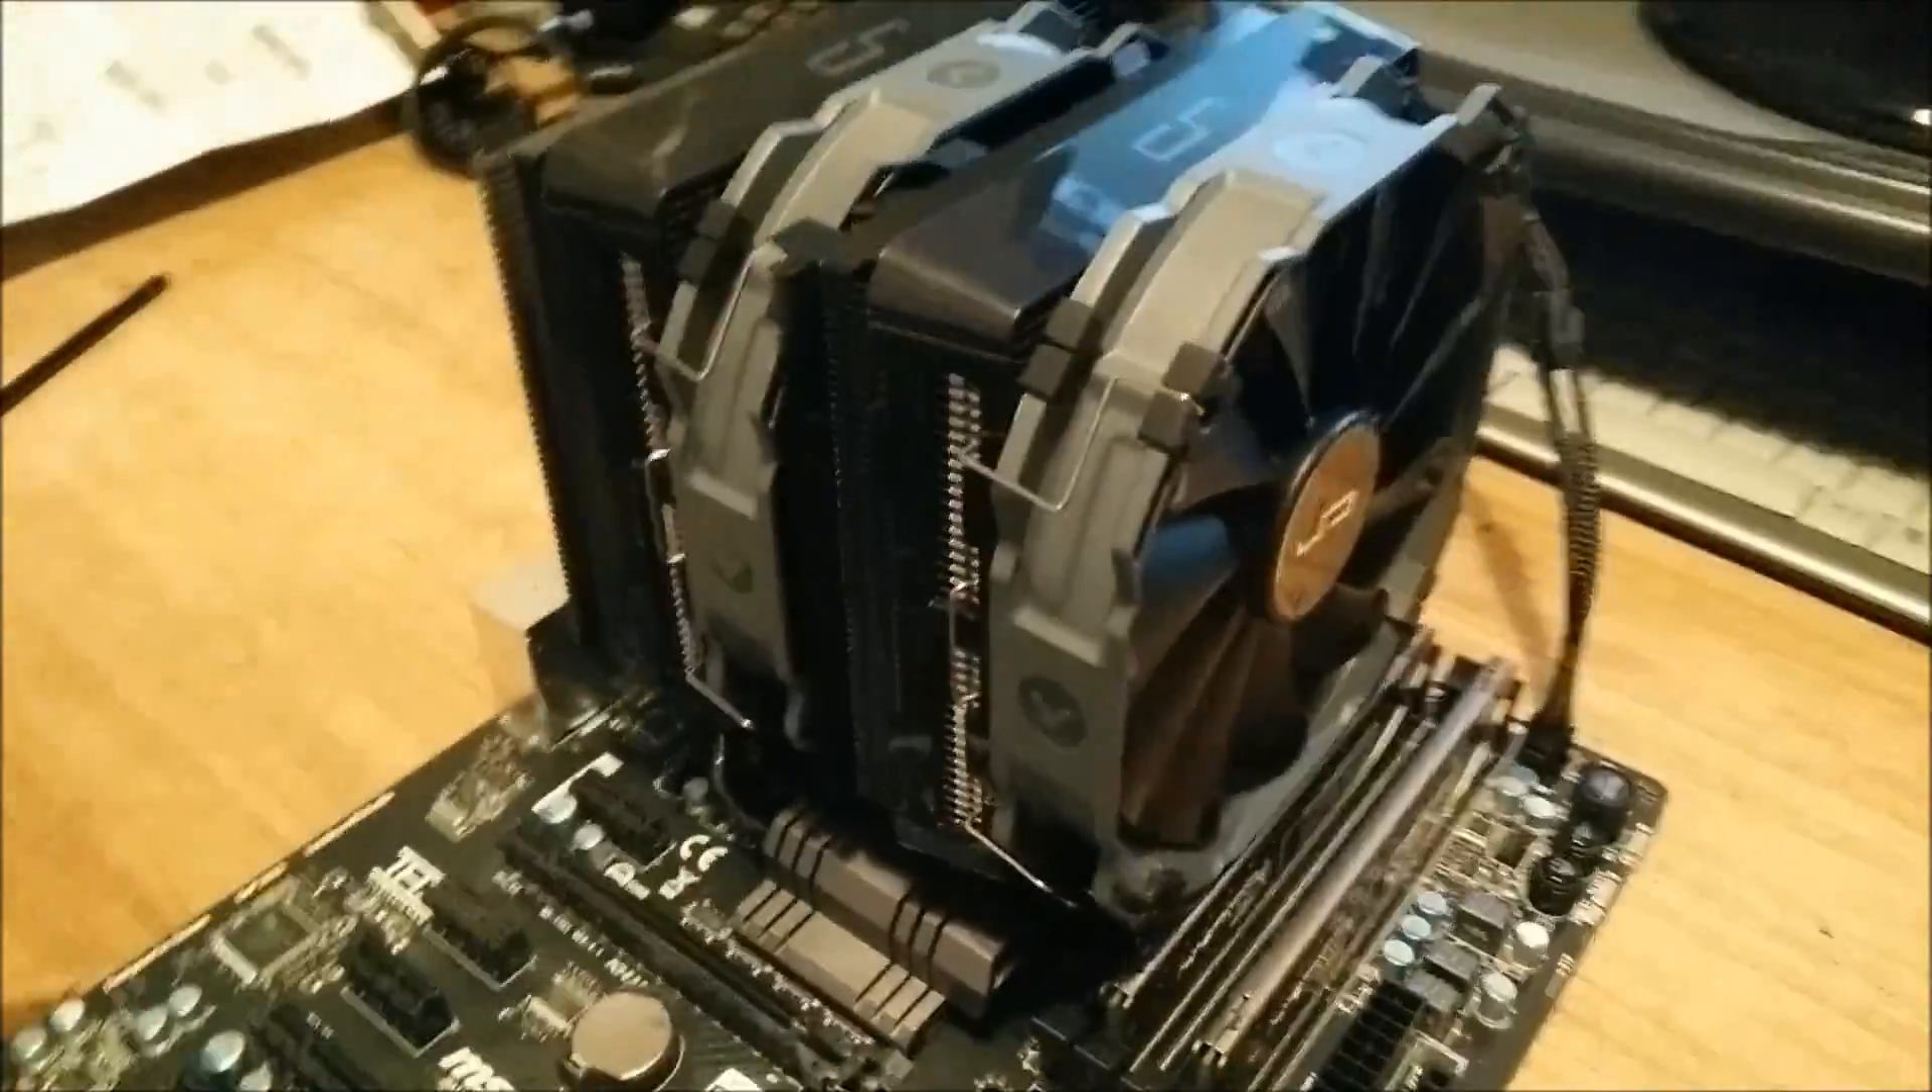I've got both fans installed now you can see how high they are.